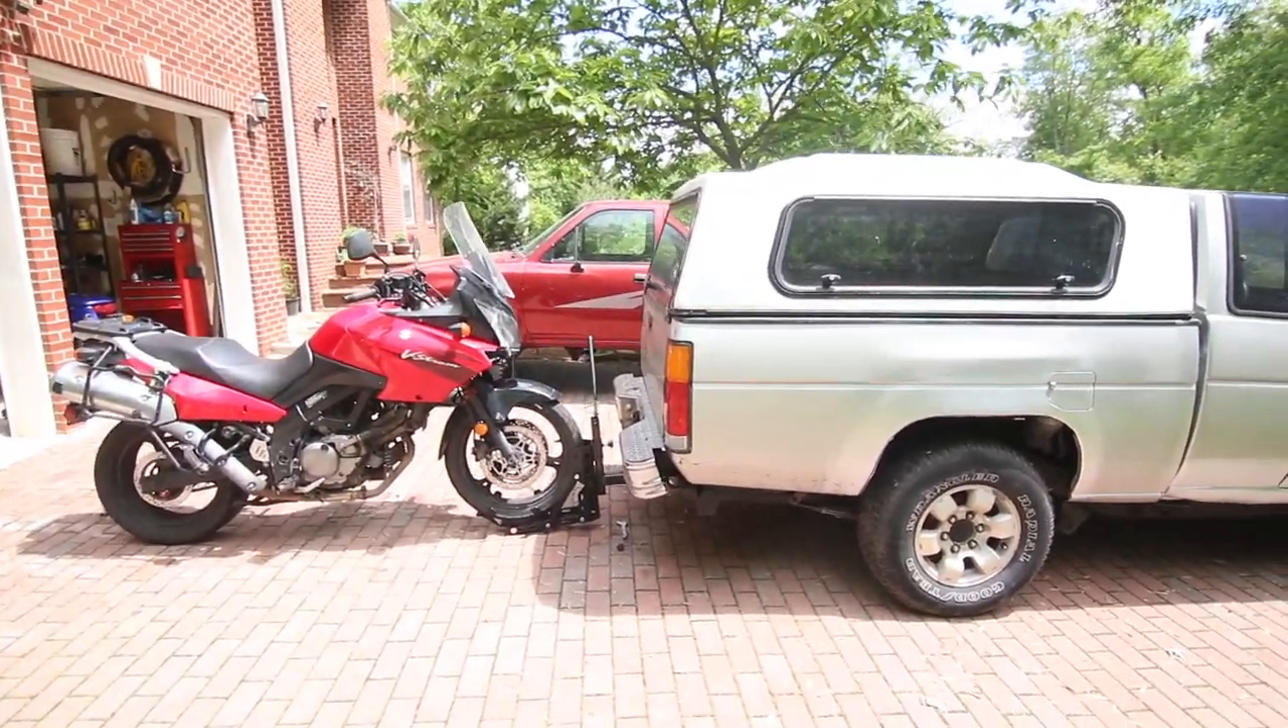I'm not strapped in. I haven't strapped the bike in.